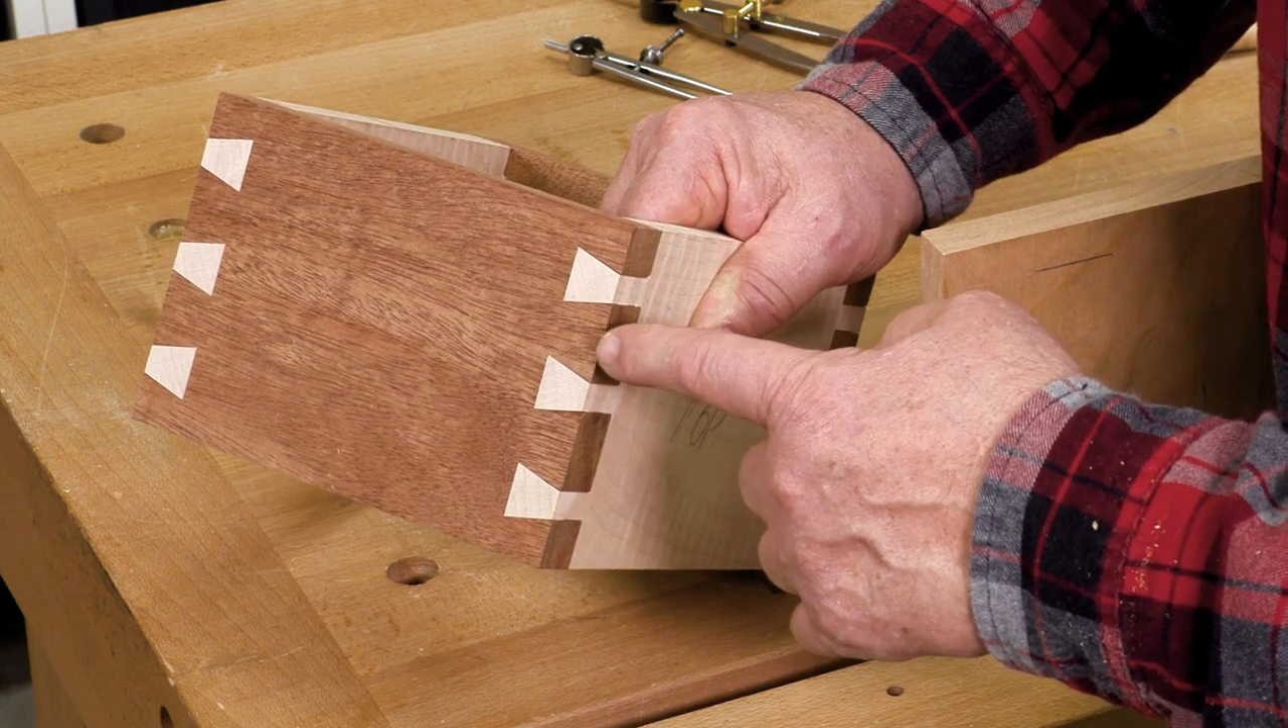The tail actually looks like a swallow's tail or a dove's tail and the pin is fitting in between.